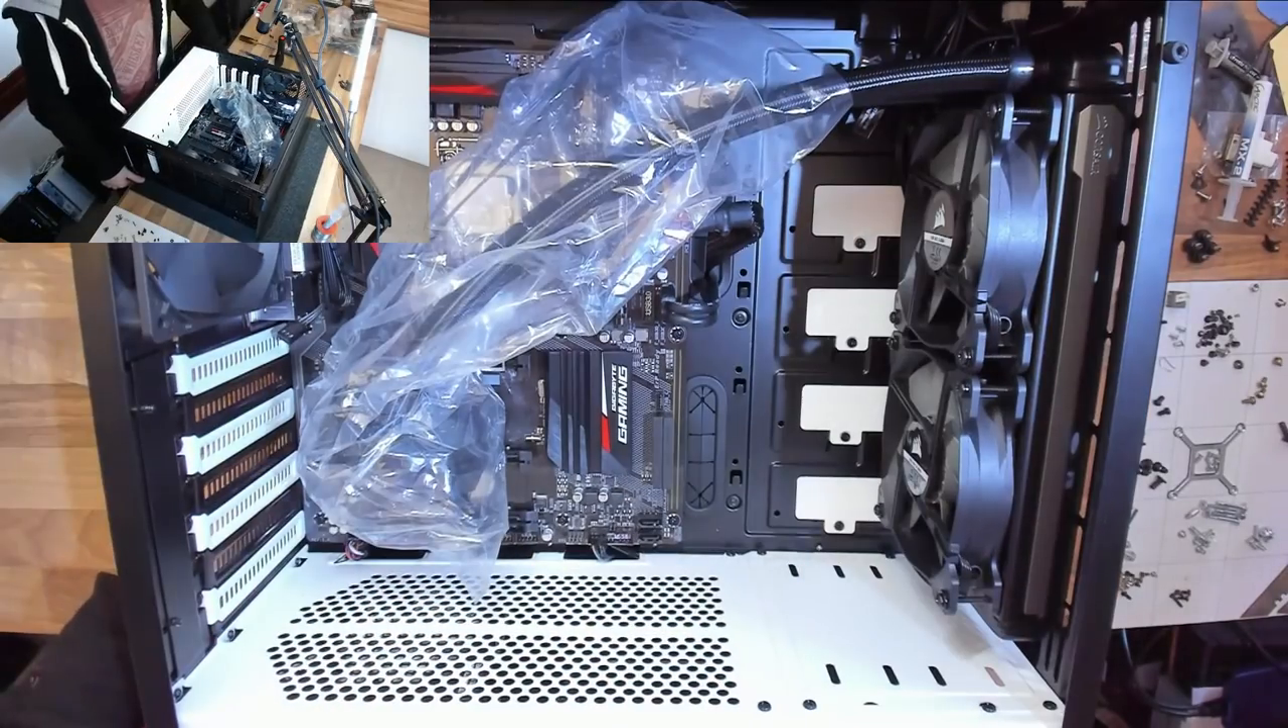So that is just settled in position now so we can tighten up the screws and that's our radiator in place.